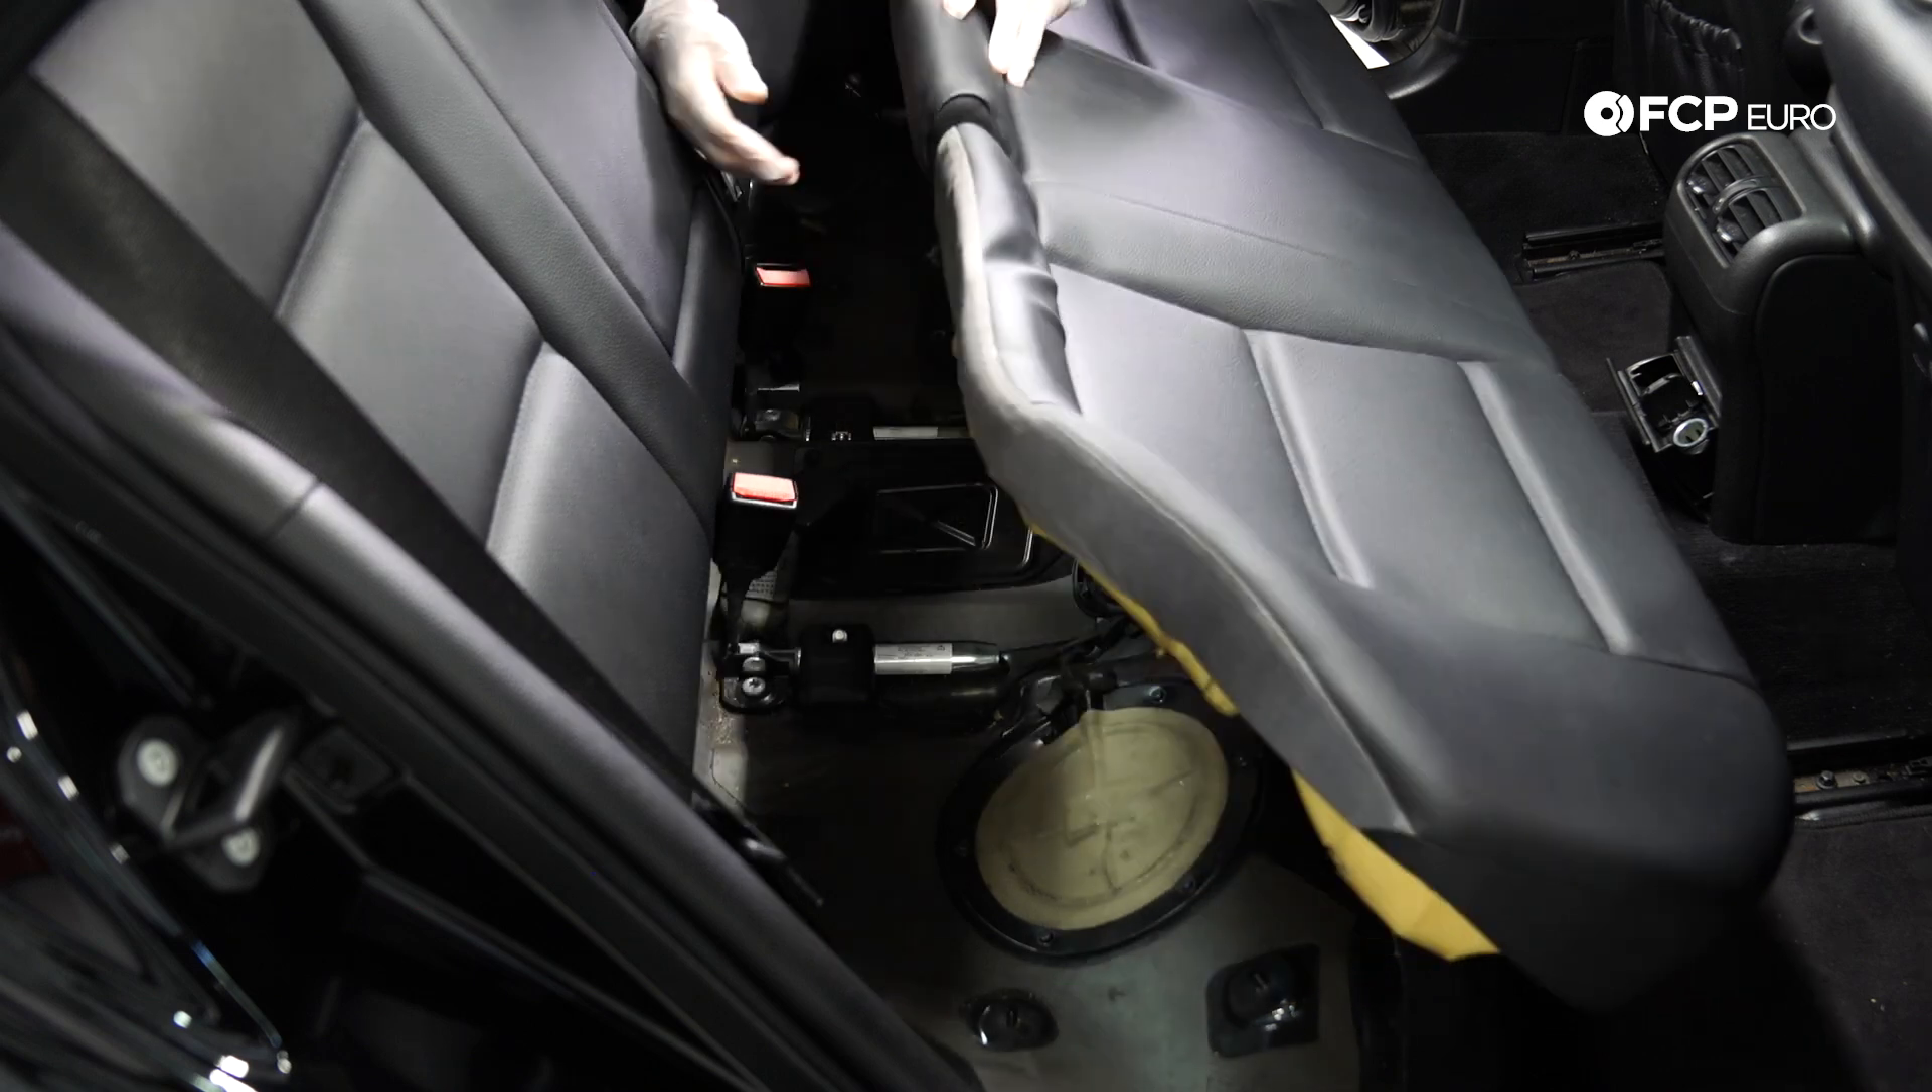Last thing we need to do is throw the seat back in this vehicle.